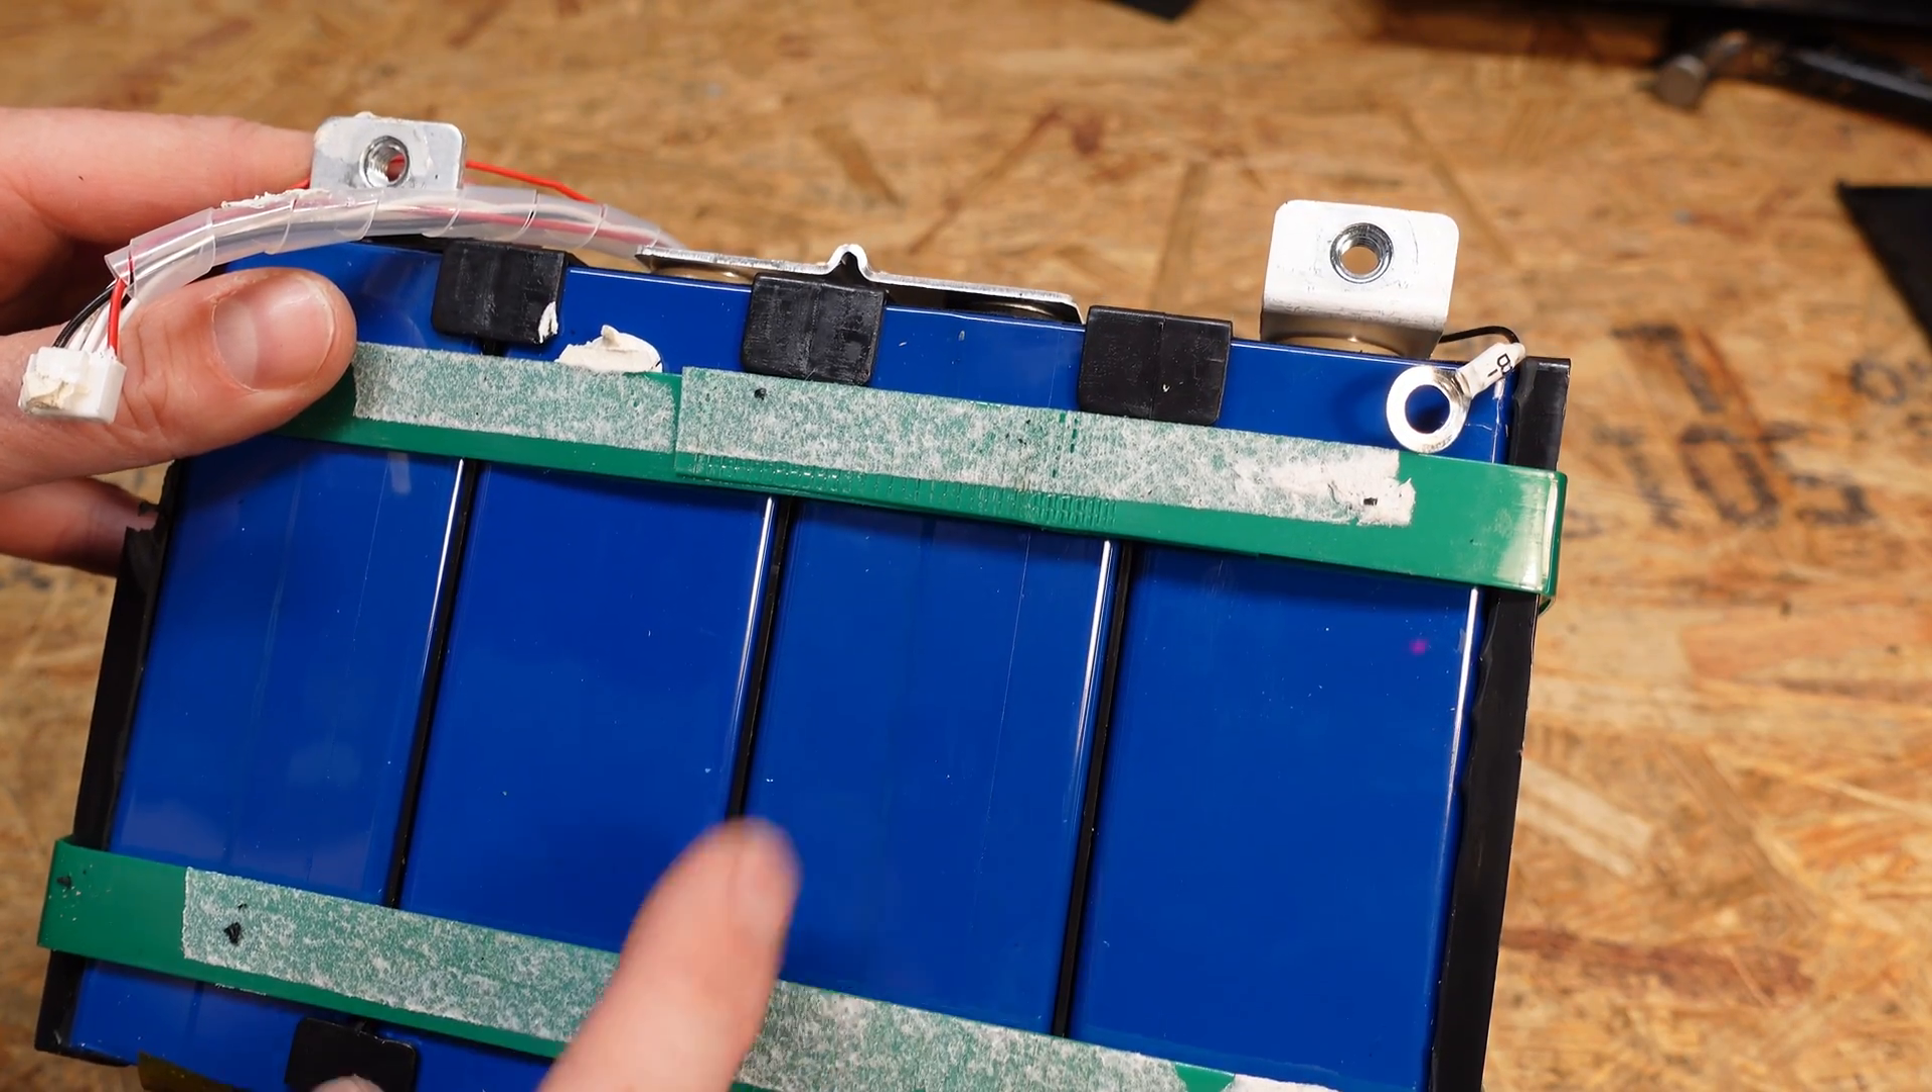Then for the main positive and negative here, we have a small angle piece of aluminum welded on.